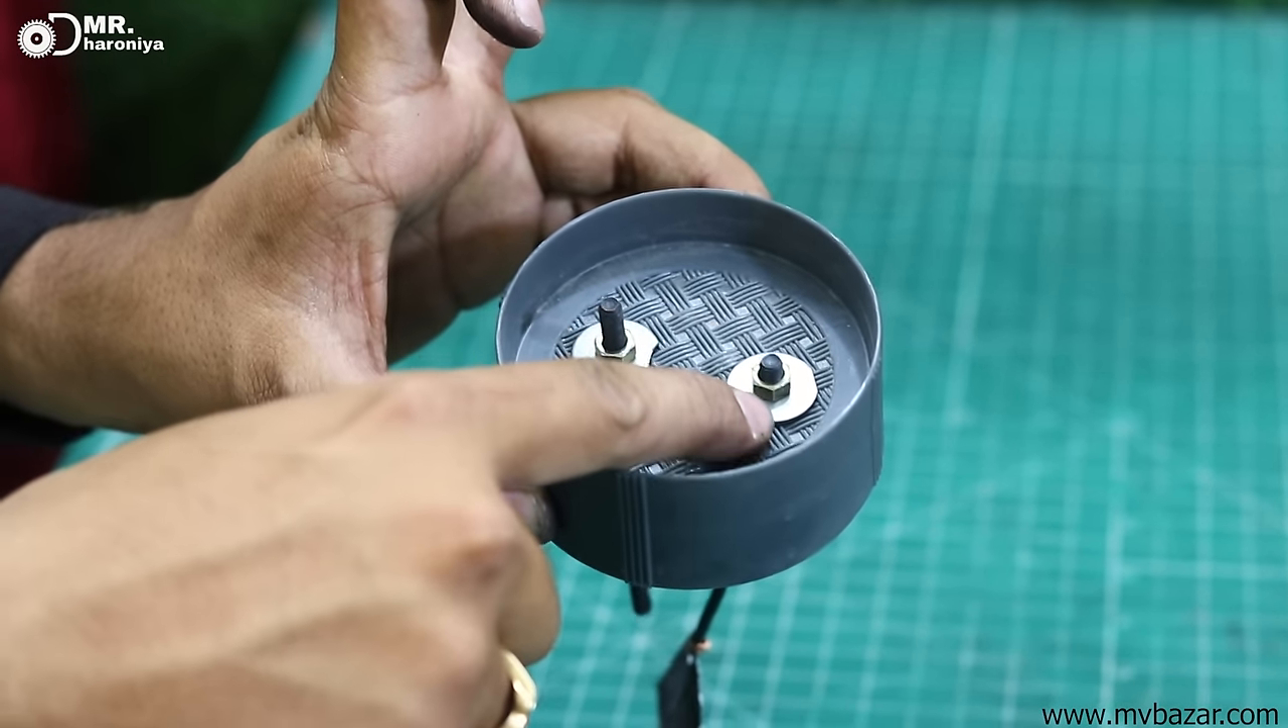यहां पर हमारा जो है प्लस टर्मिनल माइनस टर्मिनल कंप्लीट हो चुका है।